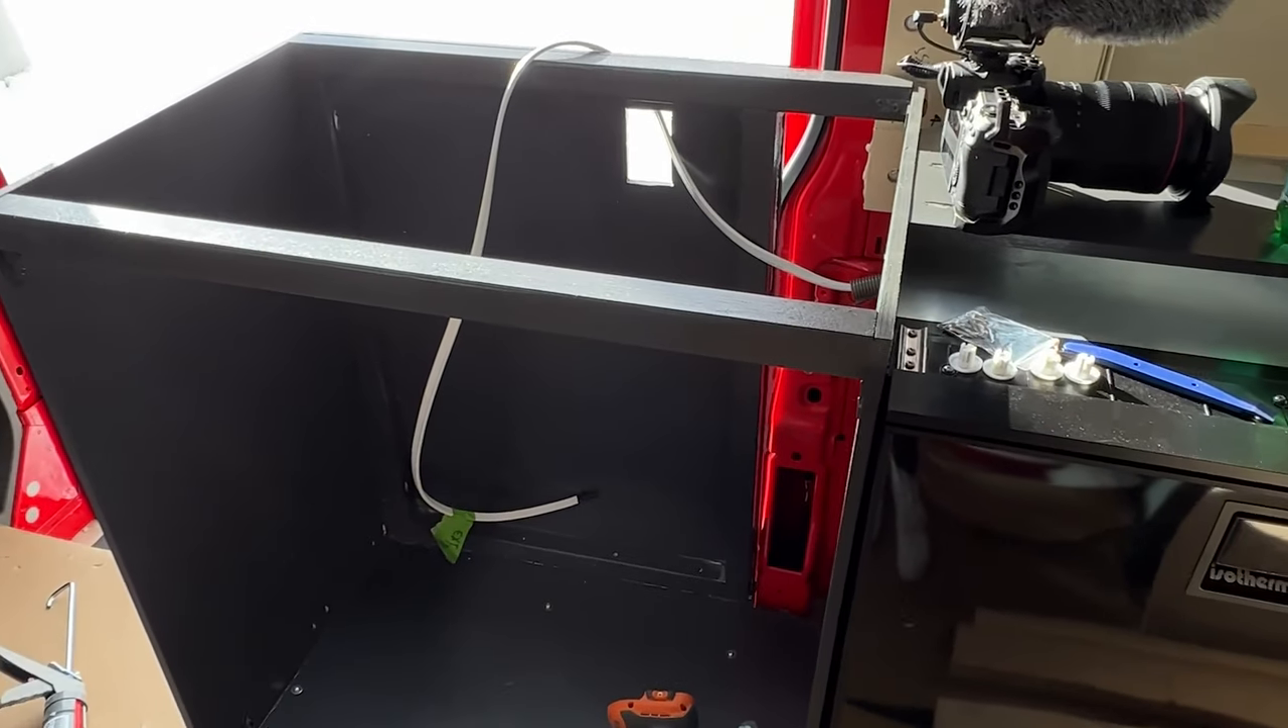The basic structure of the cabinet is complete. We don't have doors and we don't have the countertop on it.